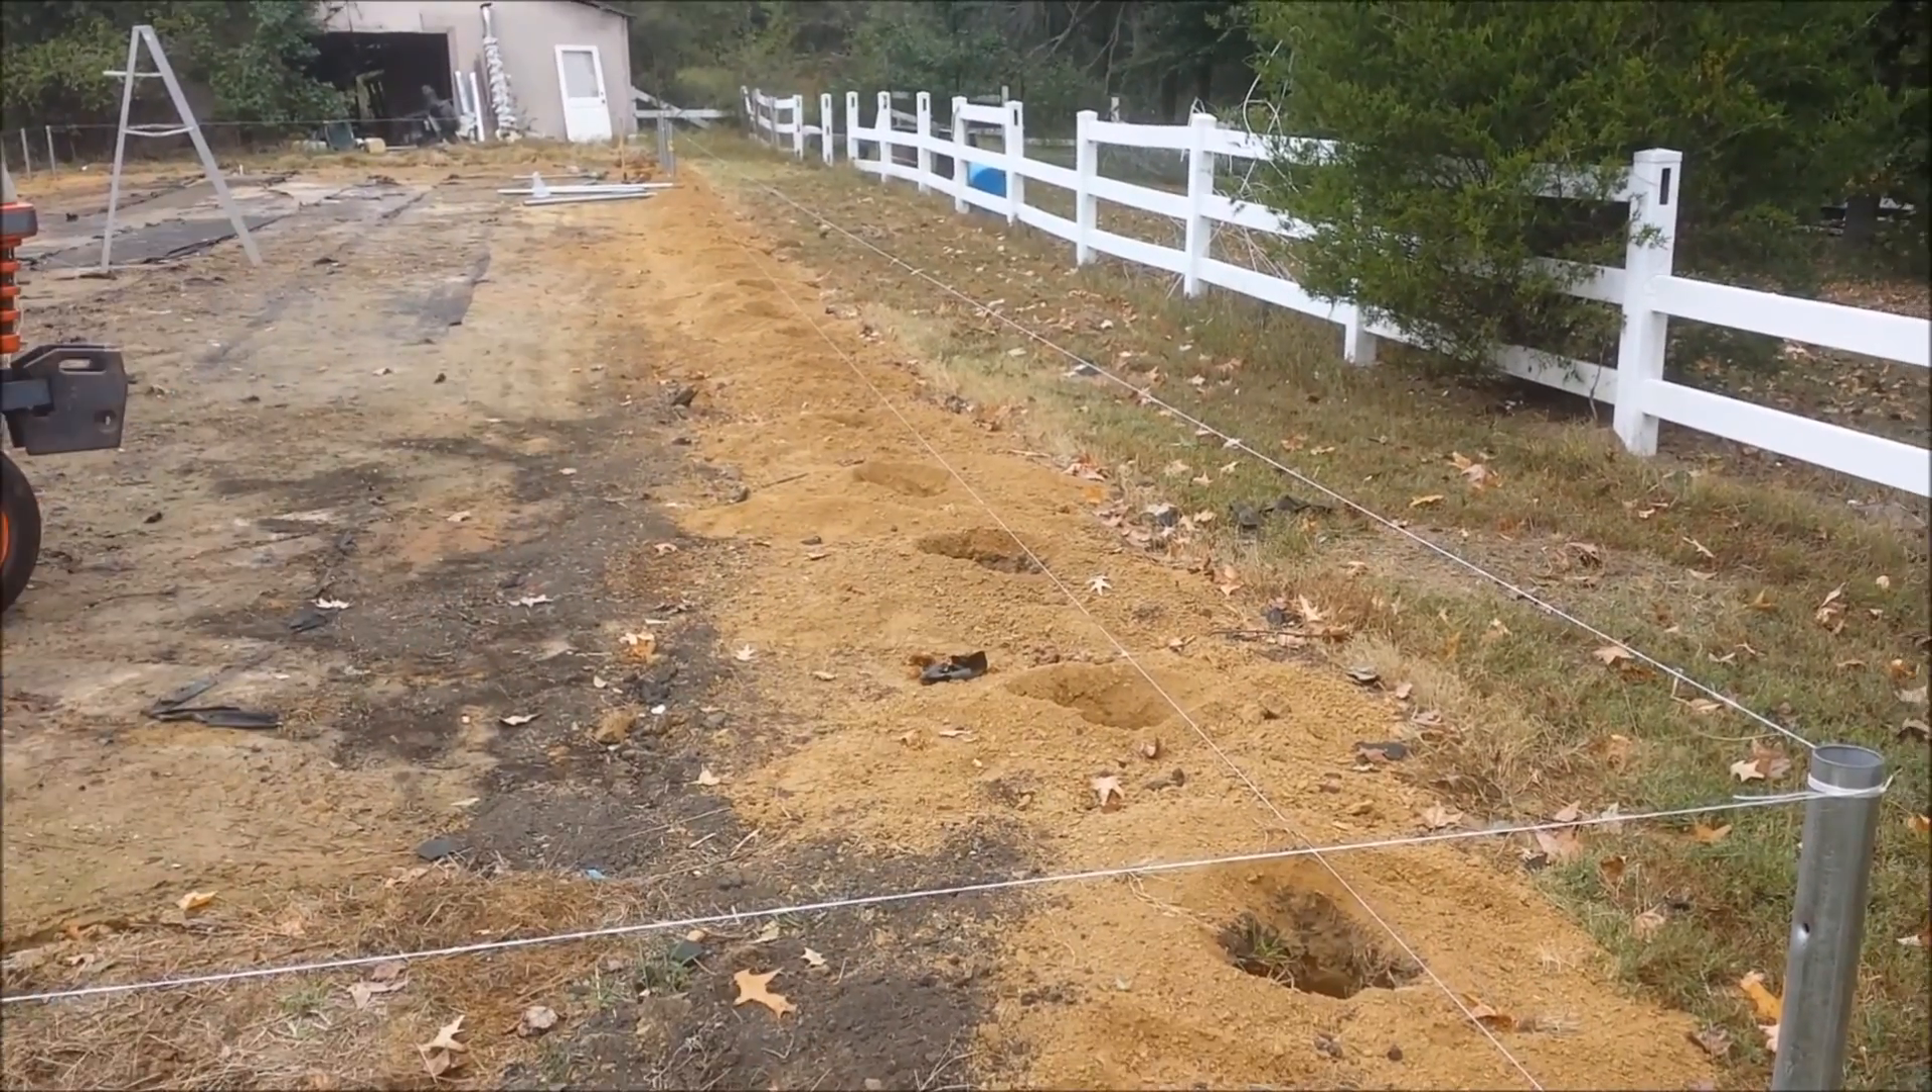See, I've got all my holes dug. I've set my corner posts, and I believe I've showed you that in another video, how you do the diagonals.